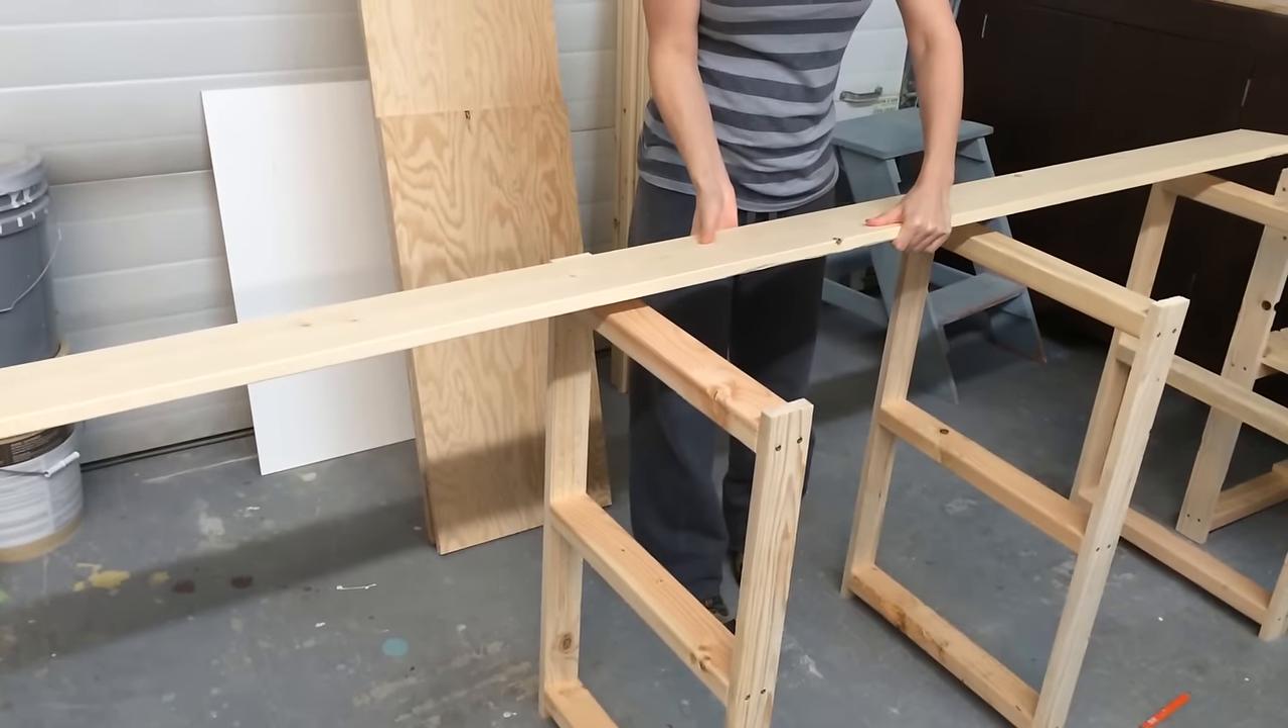Once my leg sets were done, I started adding shelving.